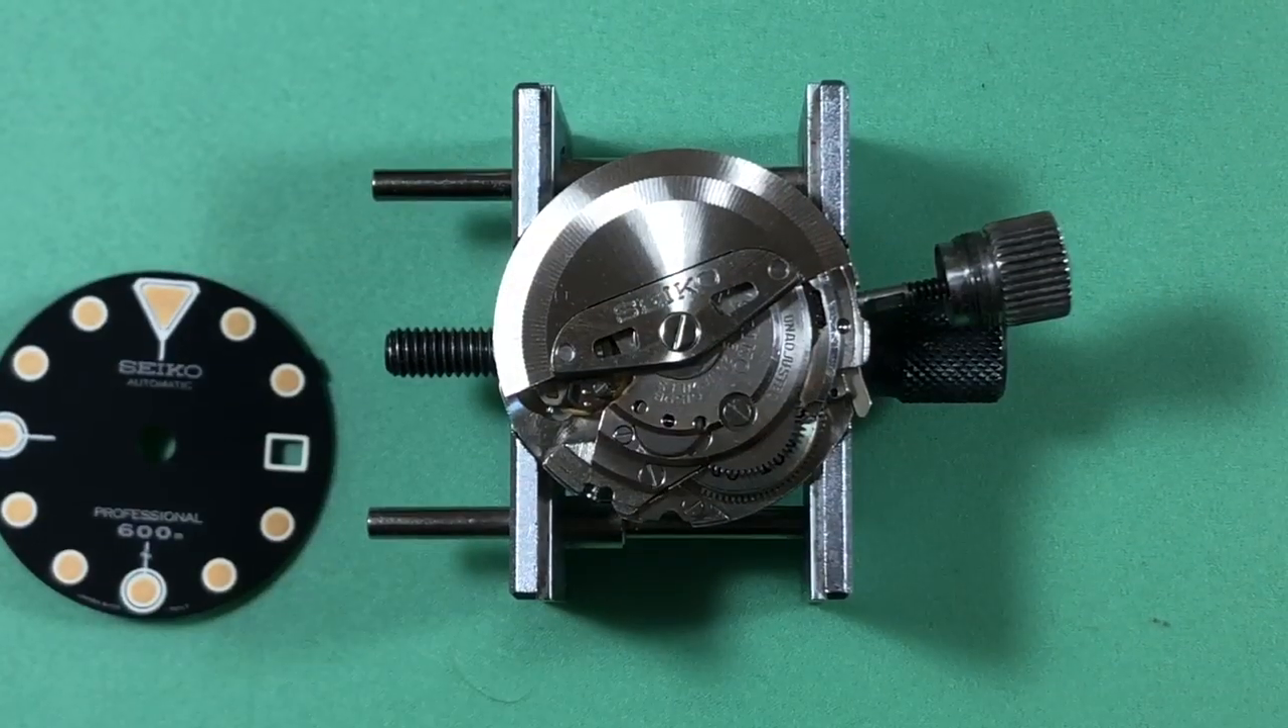Okay got the movement uncased uh and there it is looking pretty beautiful looking pretty neat.